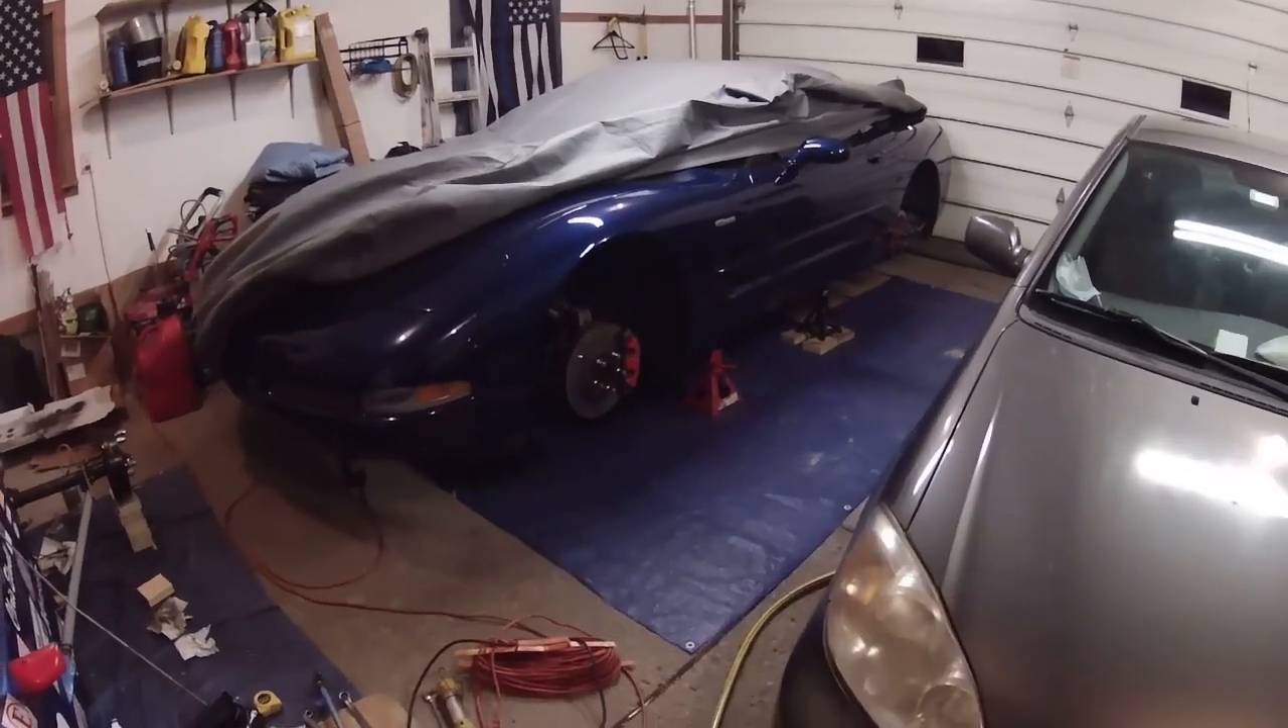All right, so let's get started. Now I've already done the first step of this, which is to get the car up in the air and to take the wheels off so you have more room to access it.